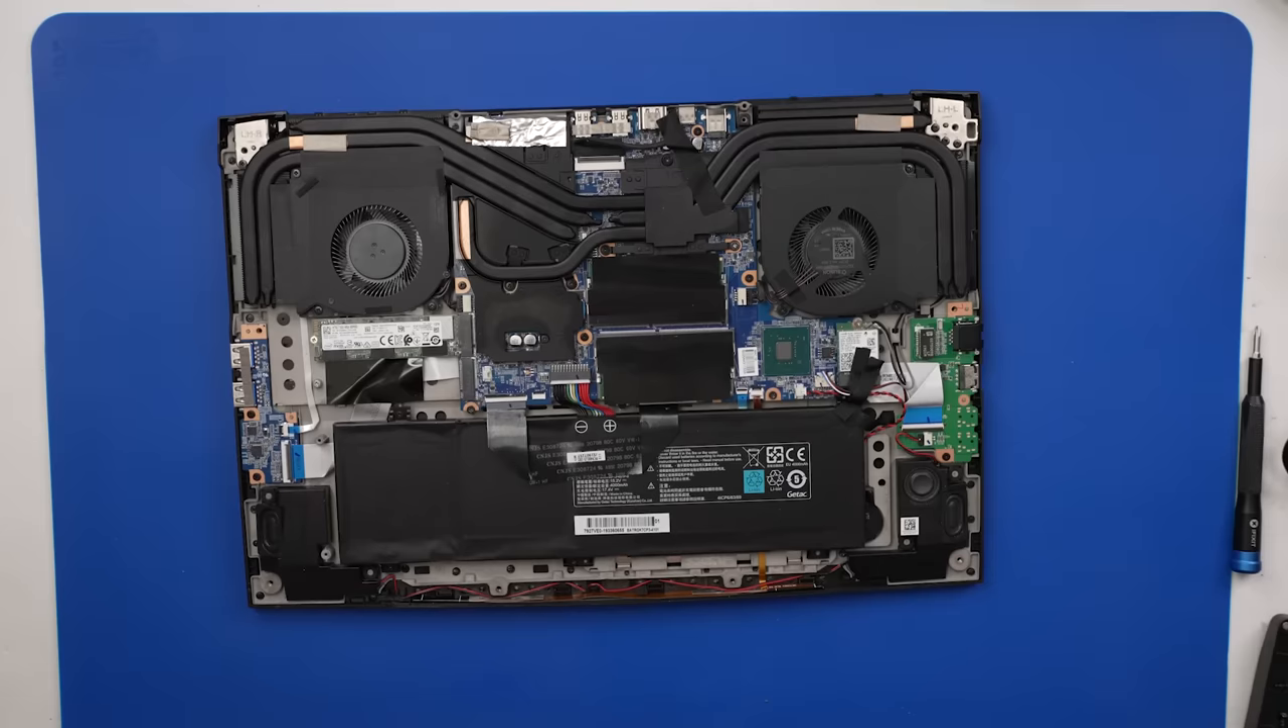And now we got the back cover off.